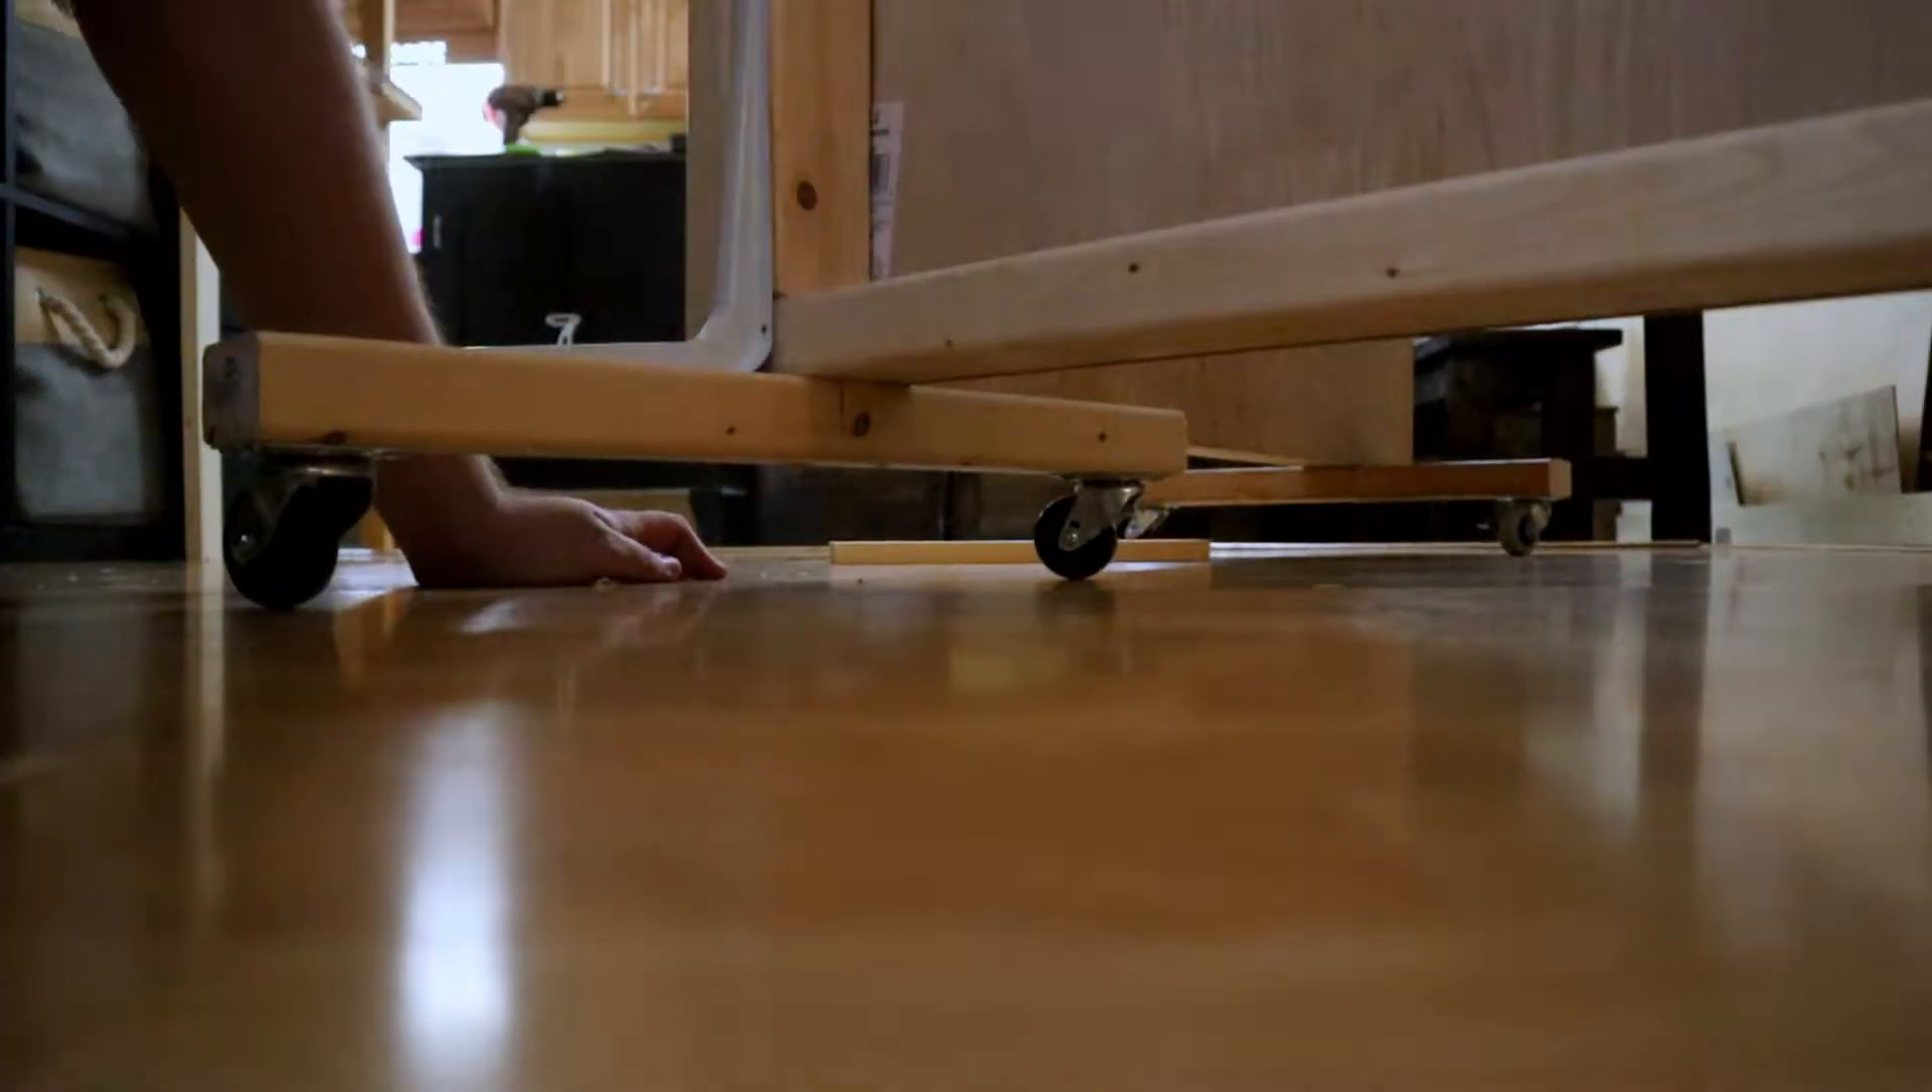Here I have got the casters on the legs and I'm actually using really basic like closet shelf brackets to give some strength on the back side of this.